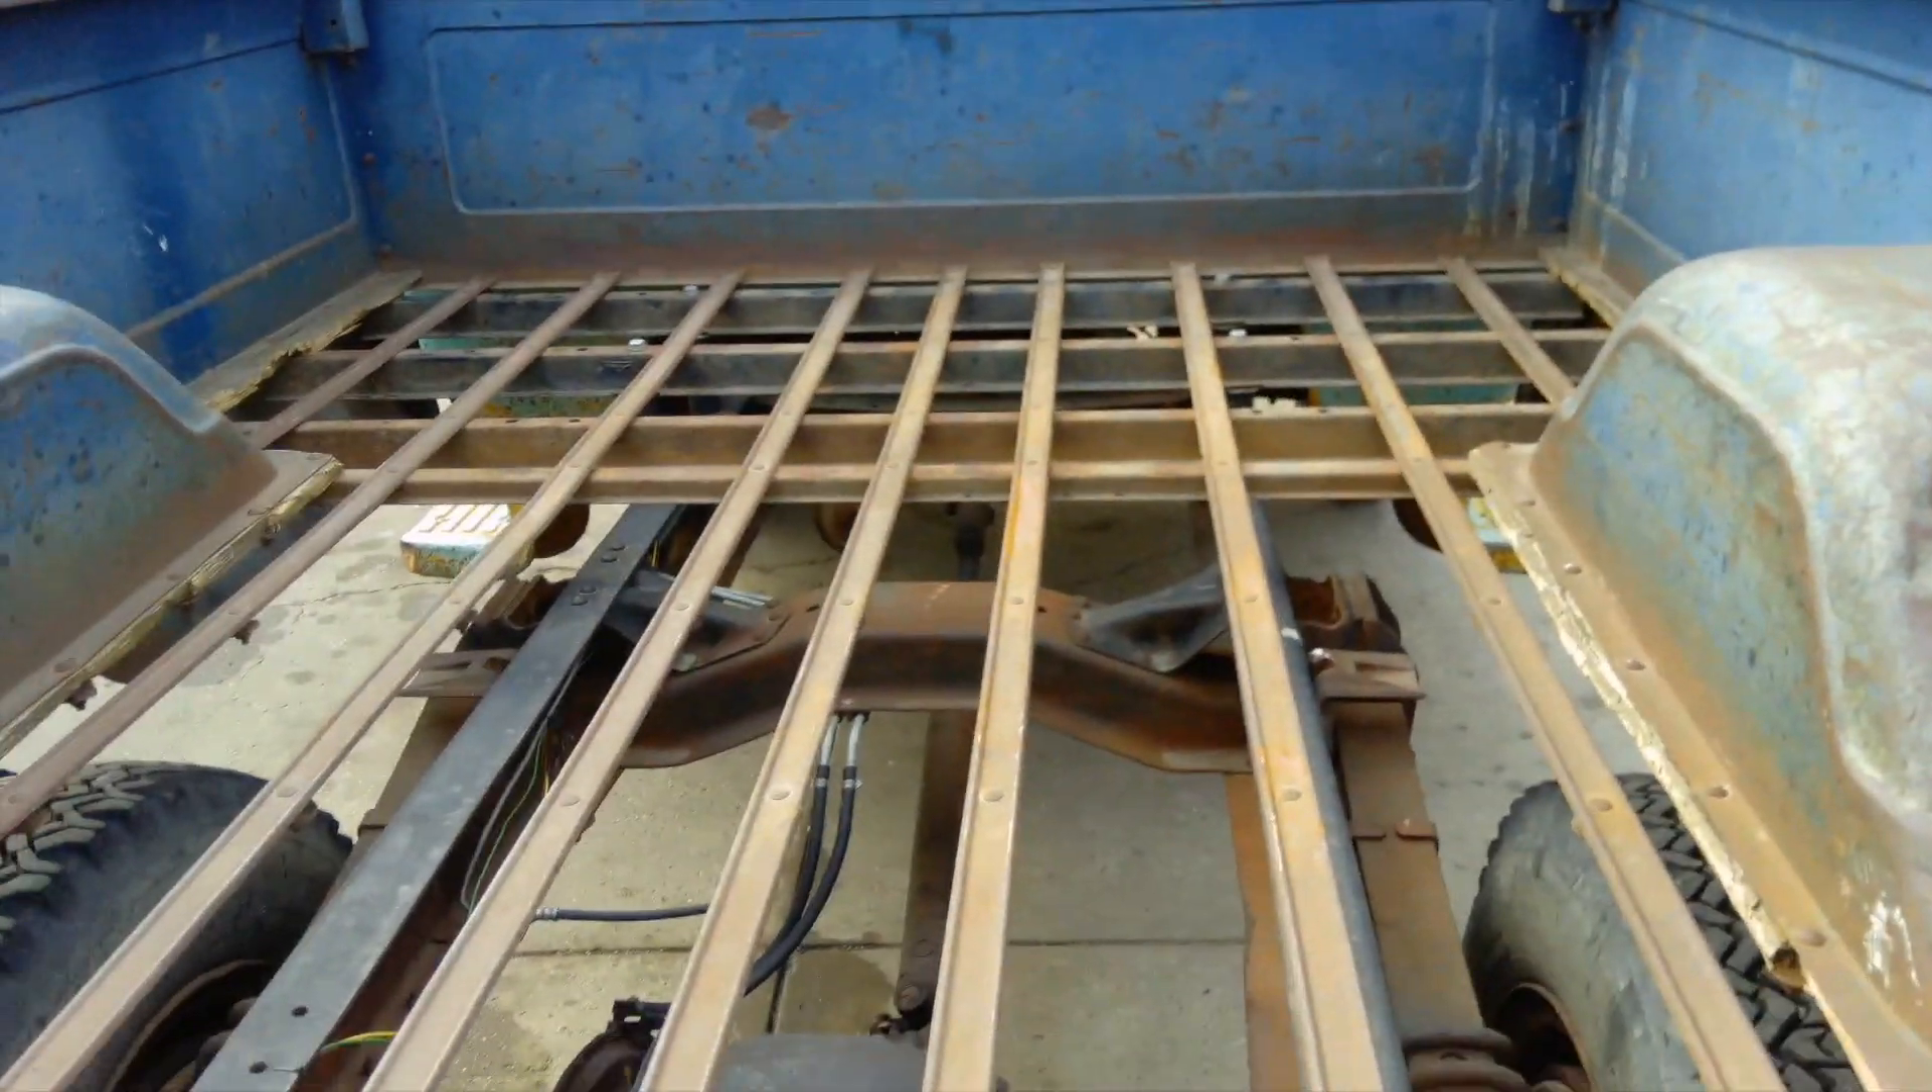I don't have a floor in this box yet.